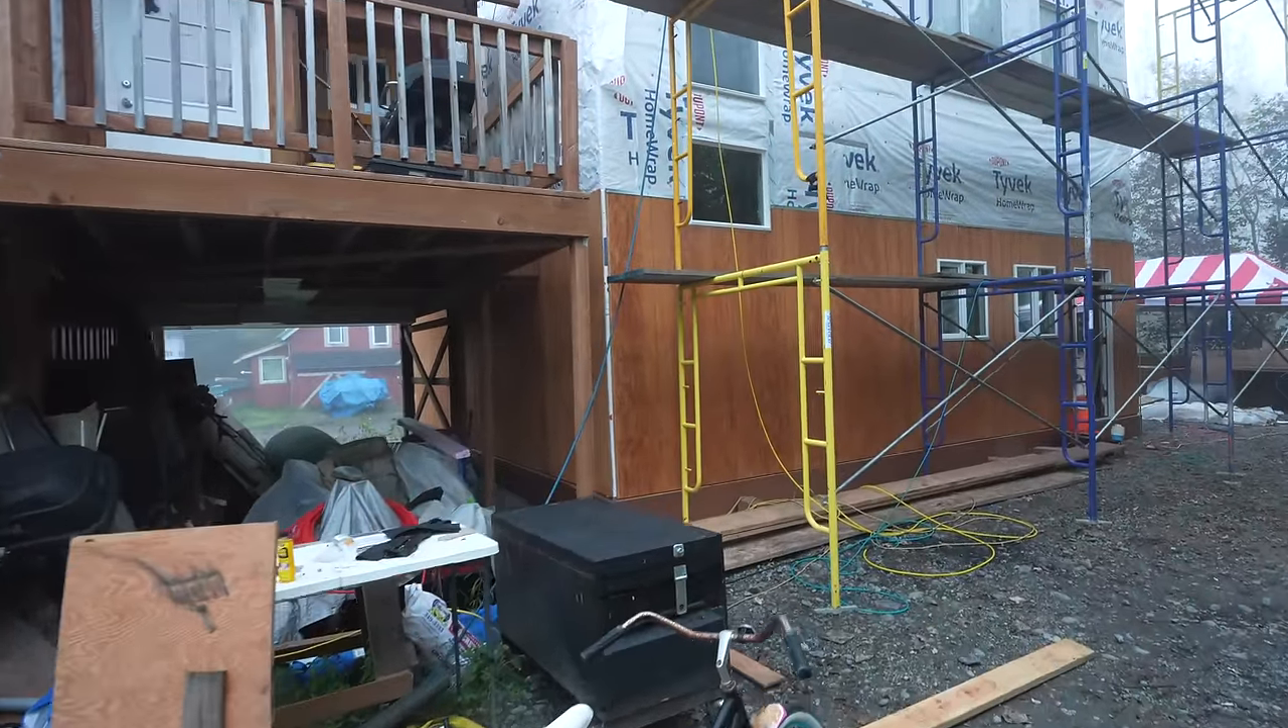And then if you guys can see the whole base has been done here with siding t111 siding that already stained.